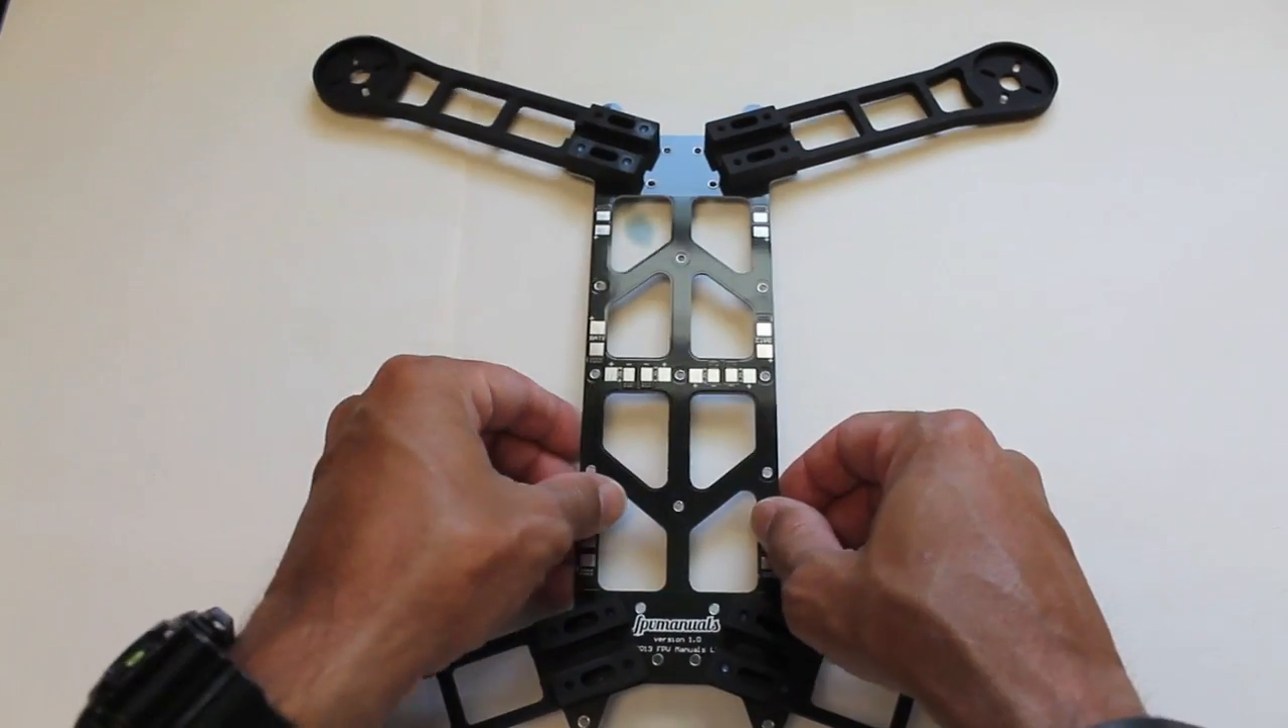So that's our PDB plate with the arms attached.